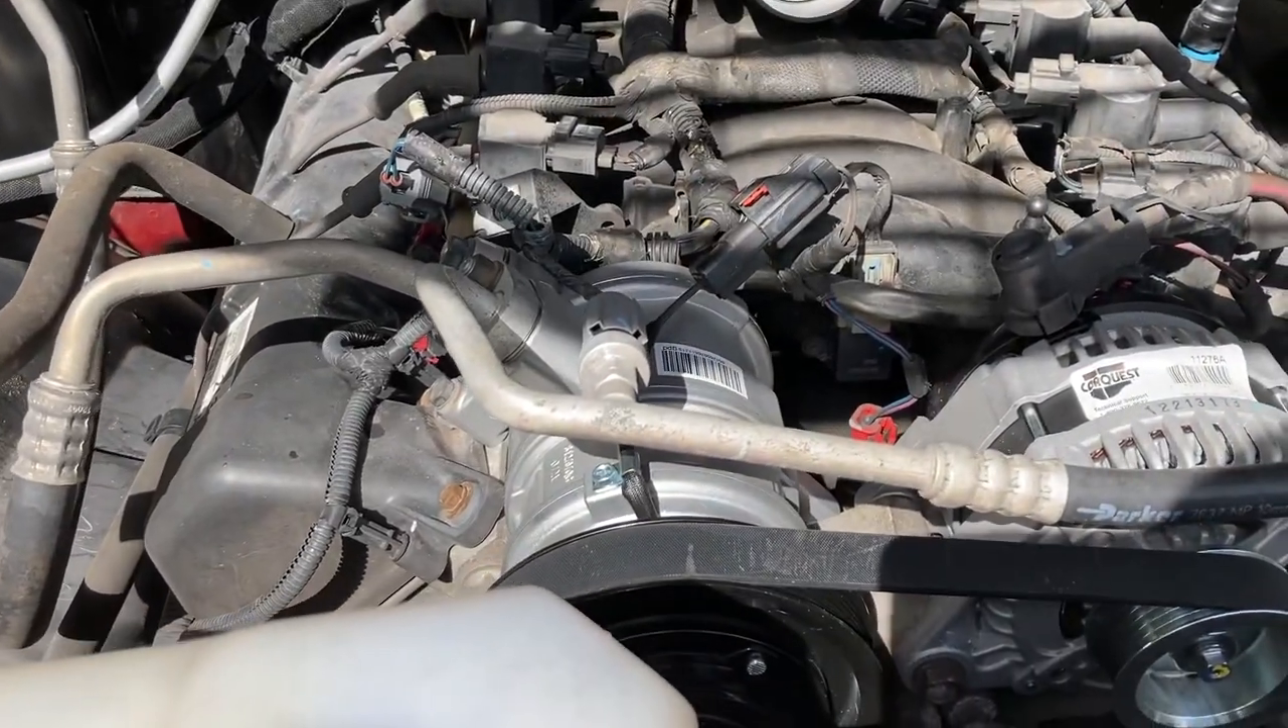And just like that we got our new compressor in here.